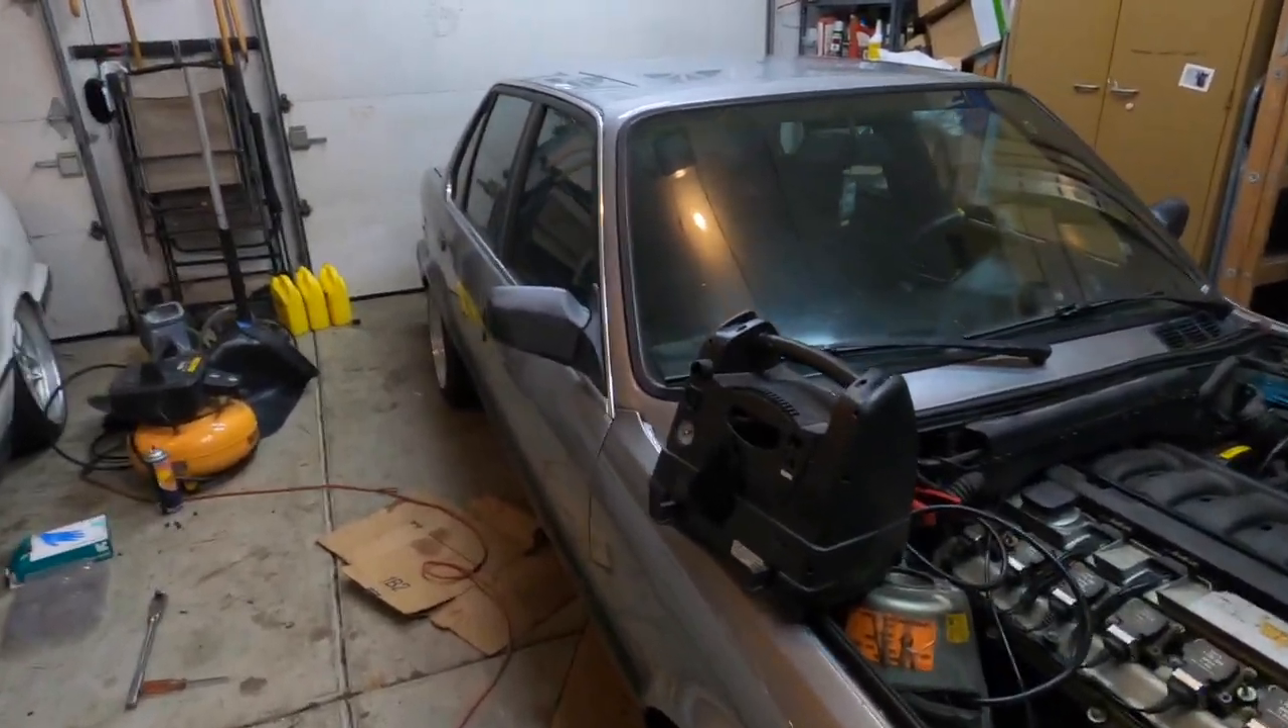Uh i got a few more things to do i gotta put the hood on get the exhaust made.